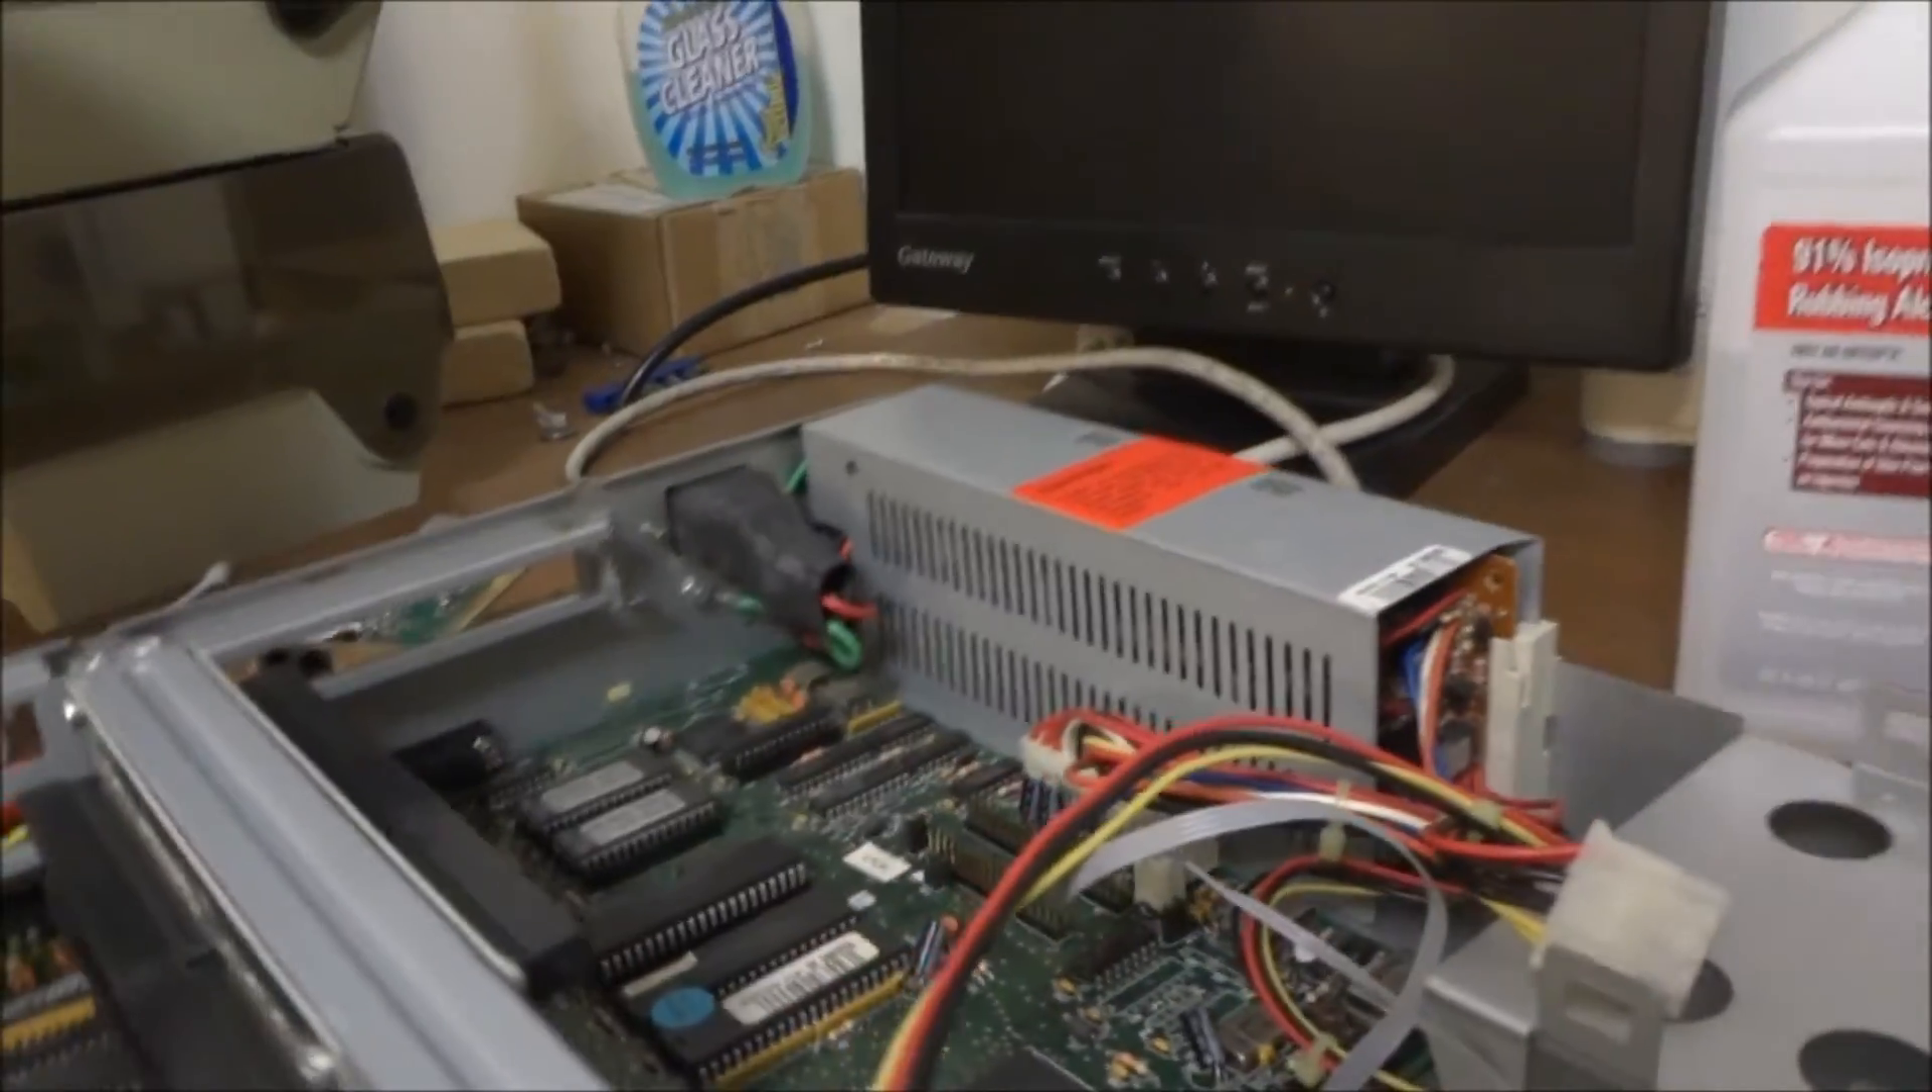So i got the shield on the power supply and cleaned that all up.